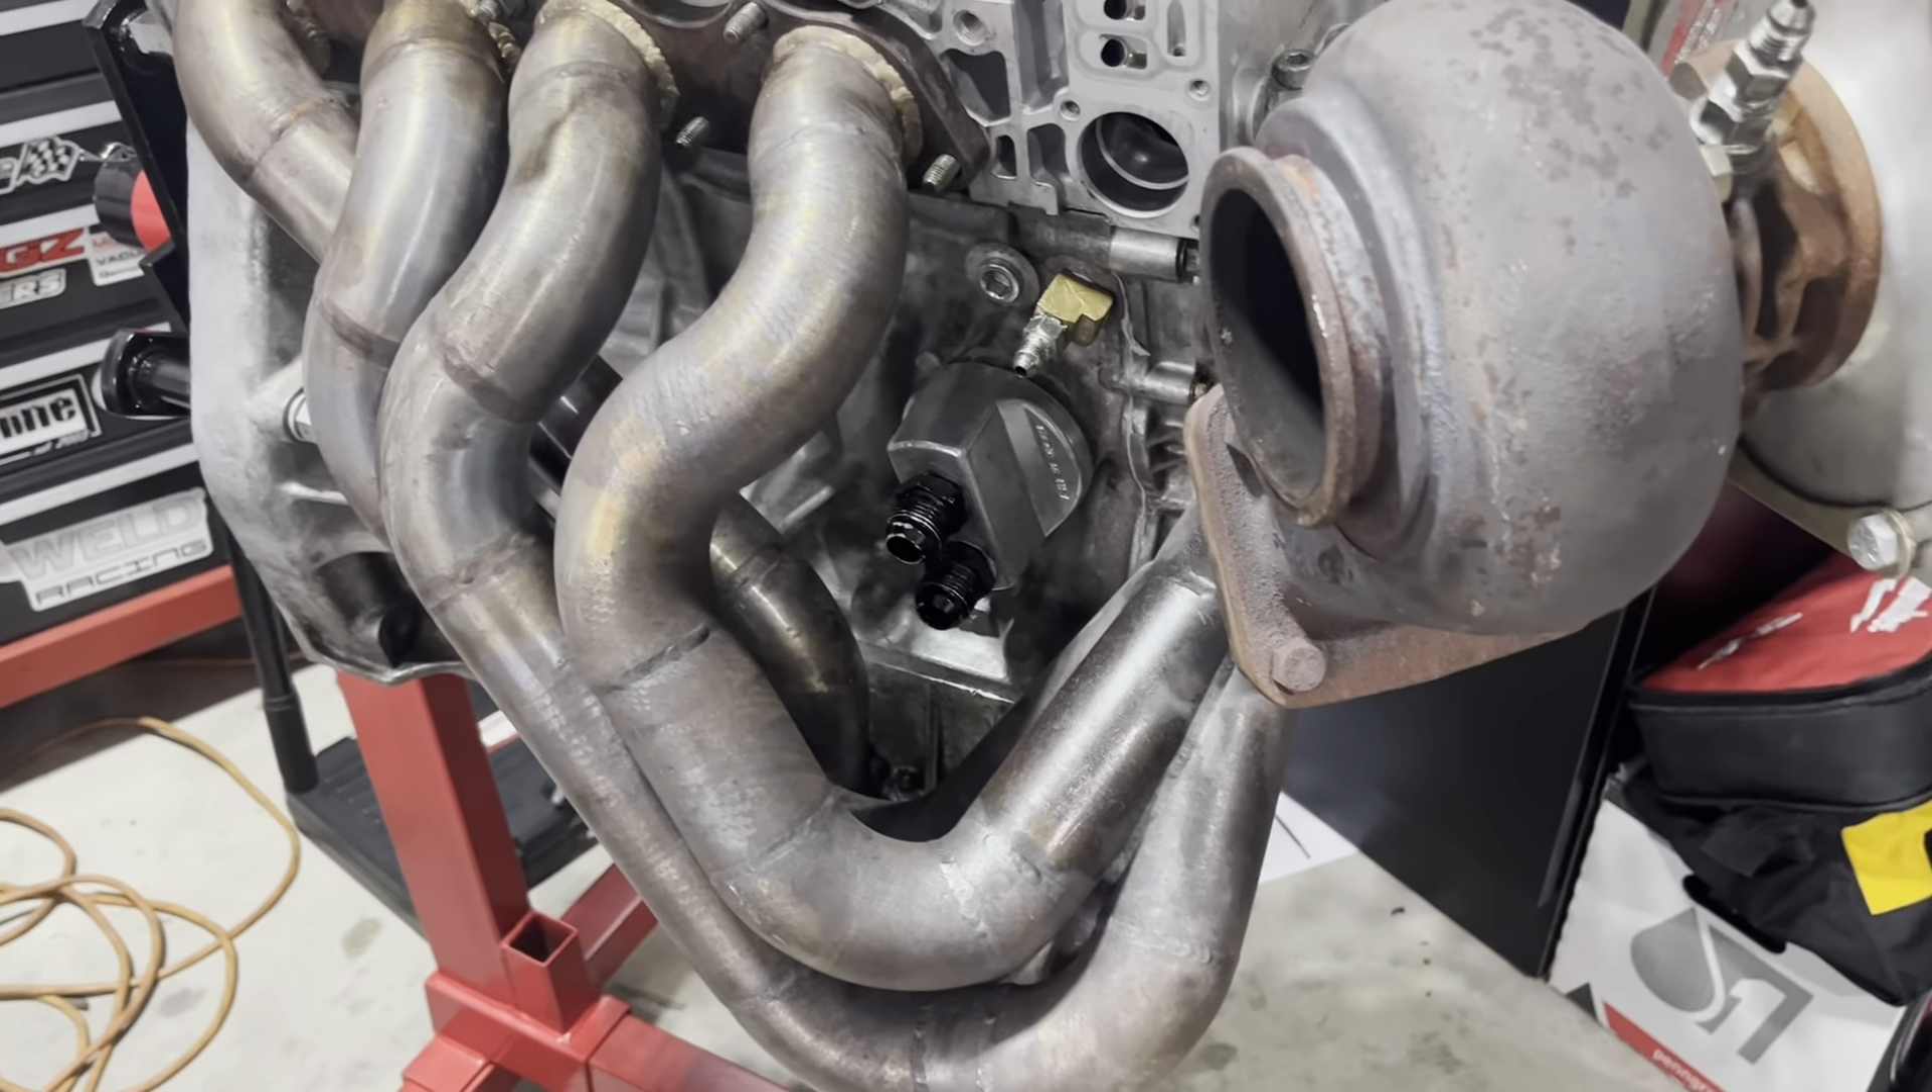Went ahead and put the turbo on there real quick so you guys can see the turbo kit set up.